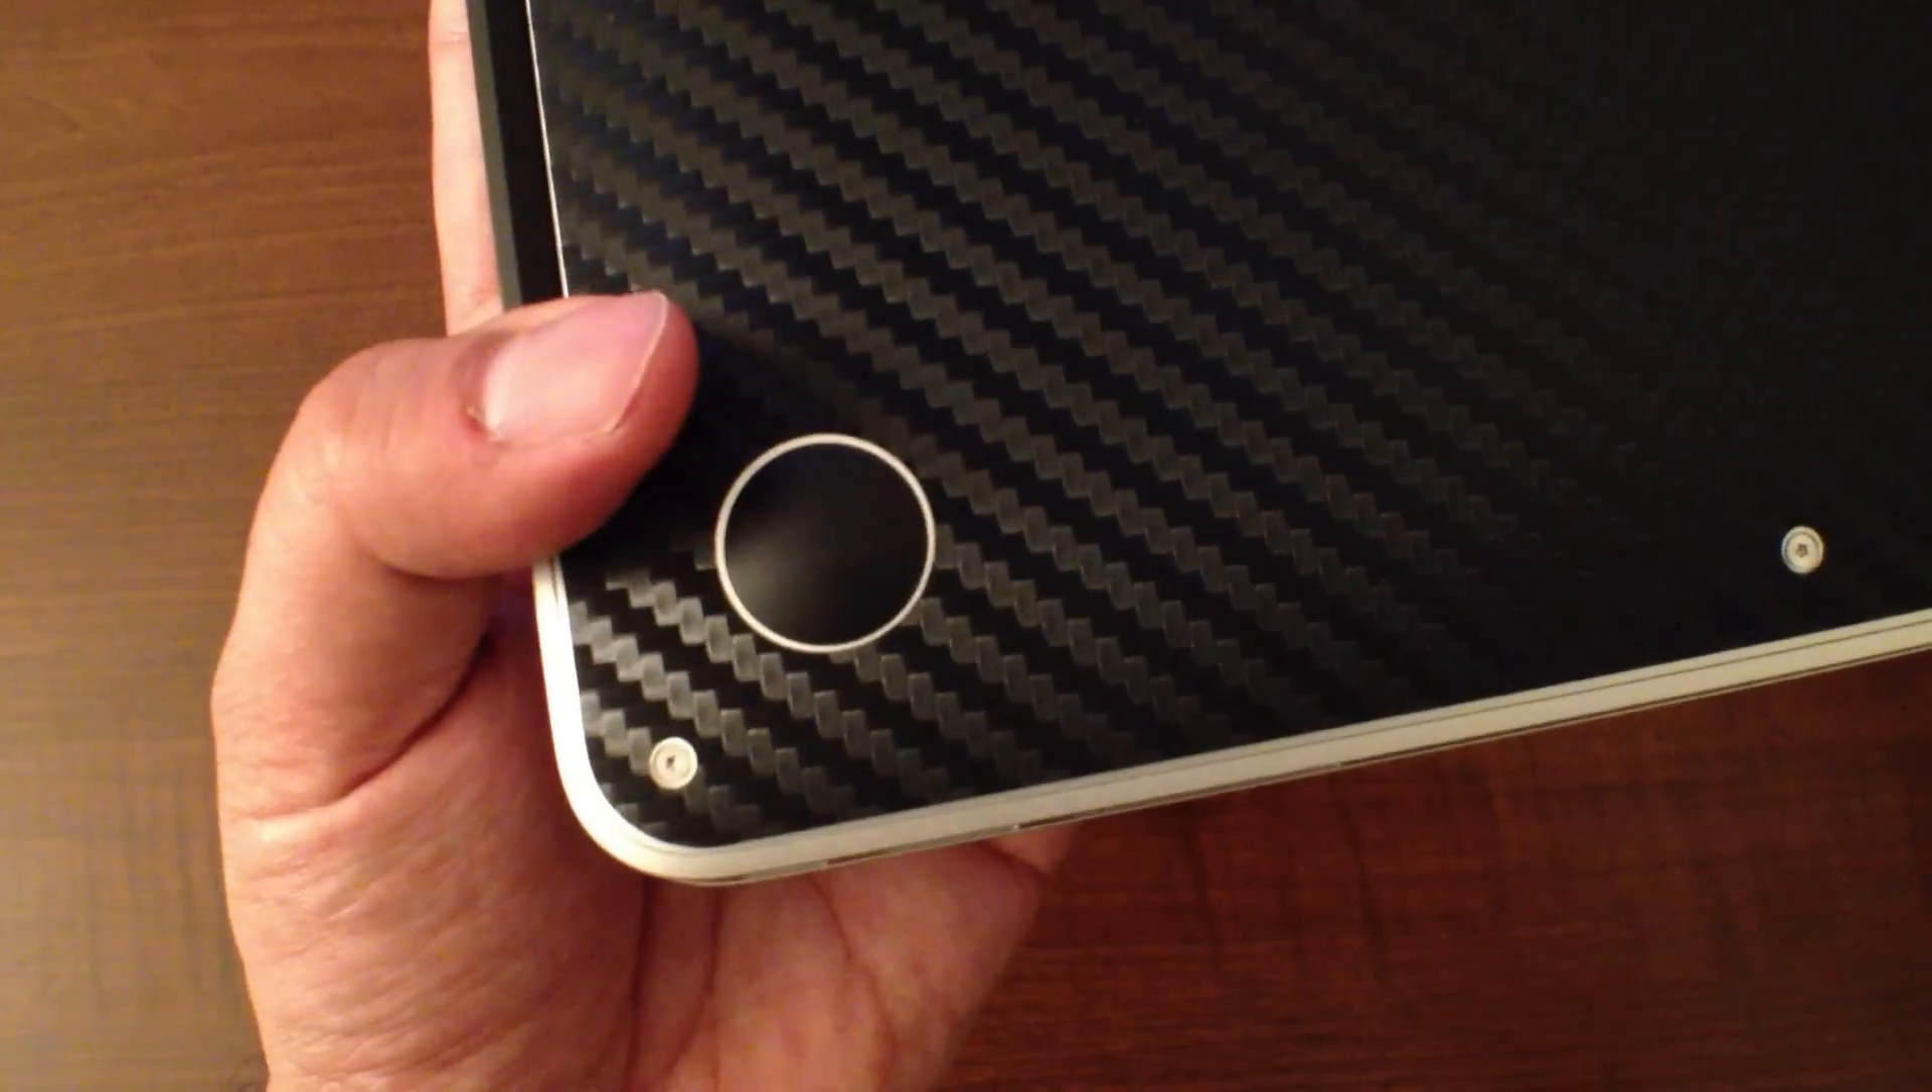I mean you can see all these holes perfectly lined up.